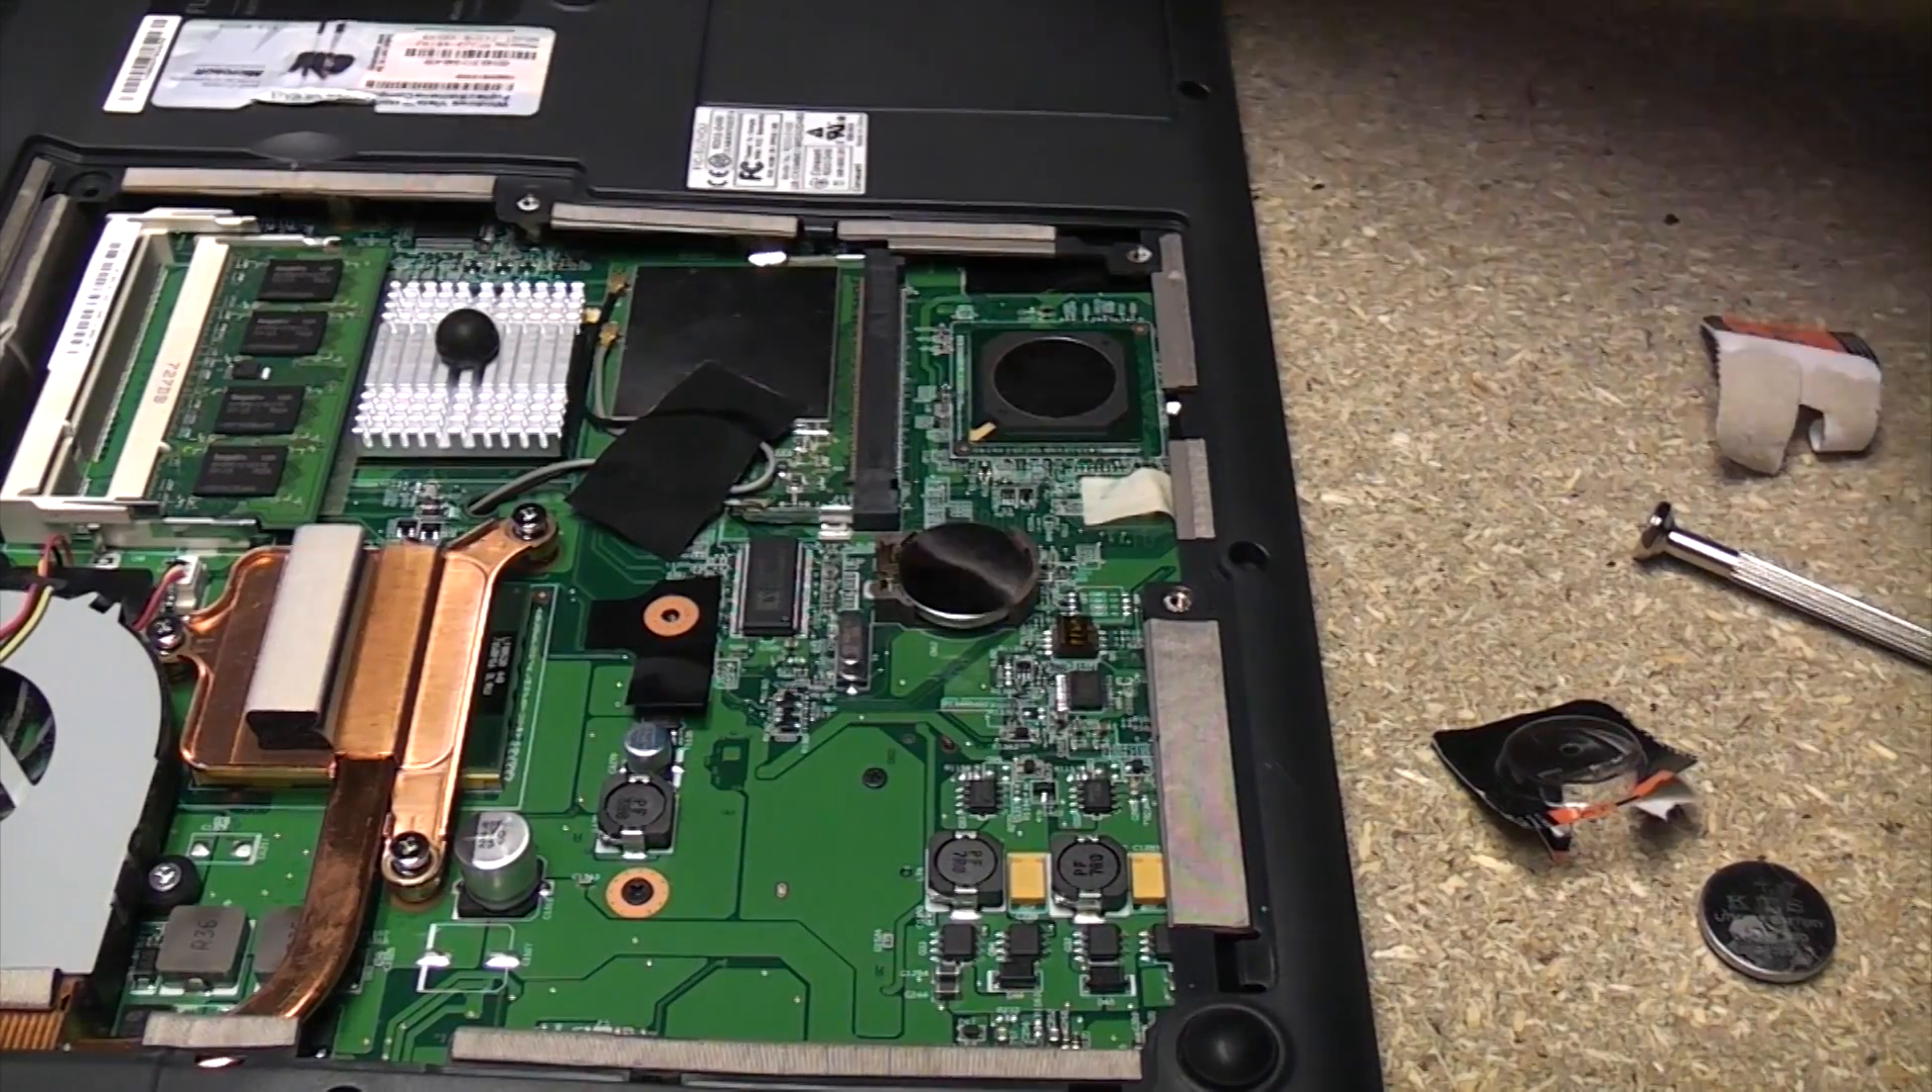Again we need to just push out that little spring at the side there and that's it that's the new CMOS battery fitted.